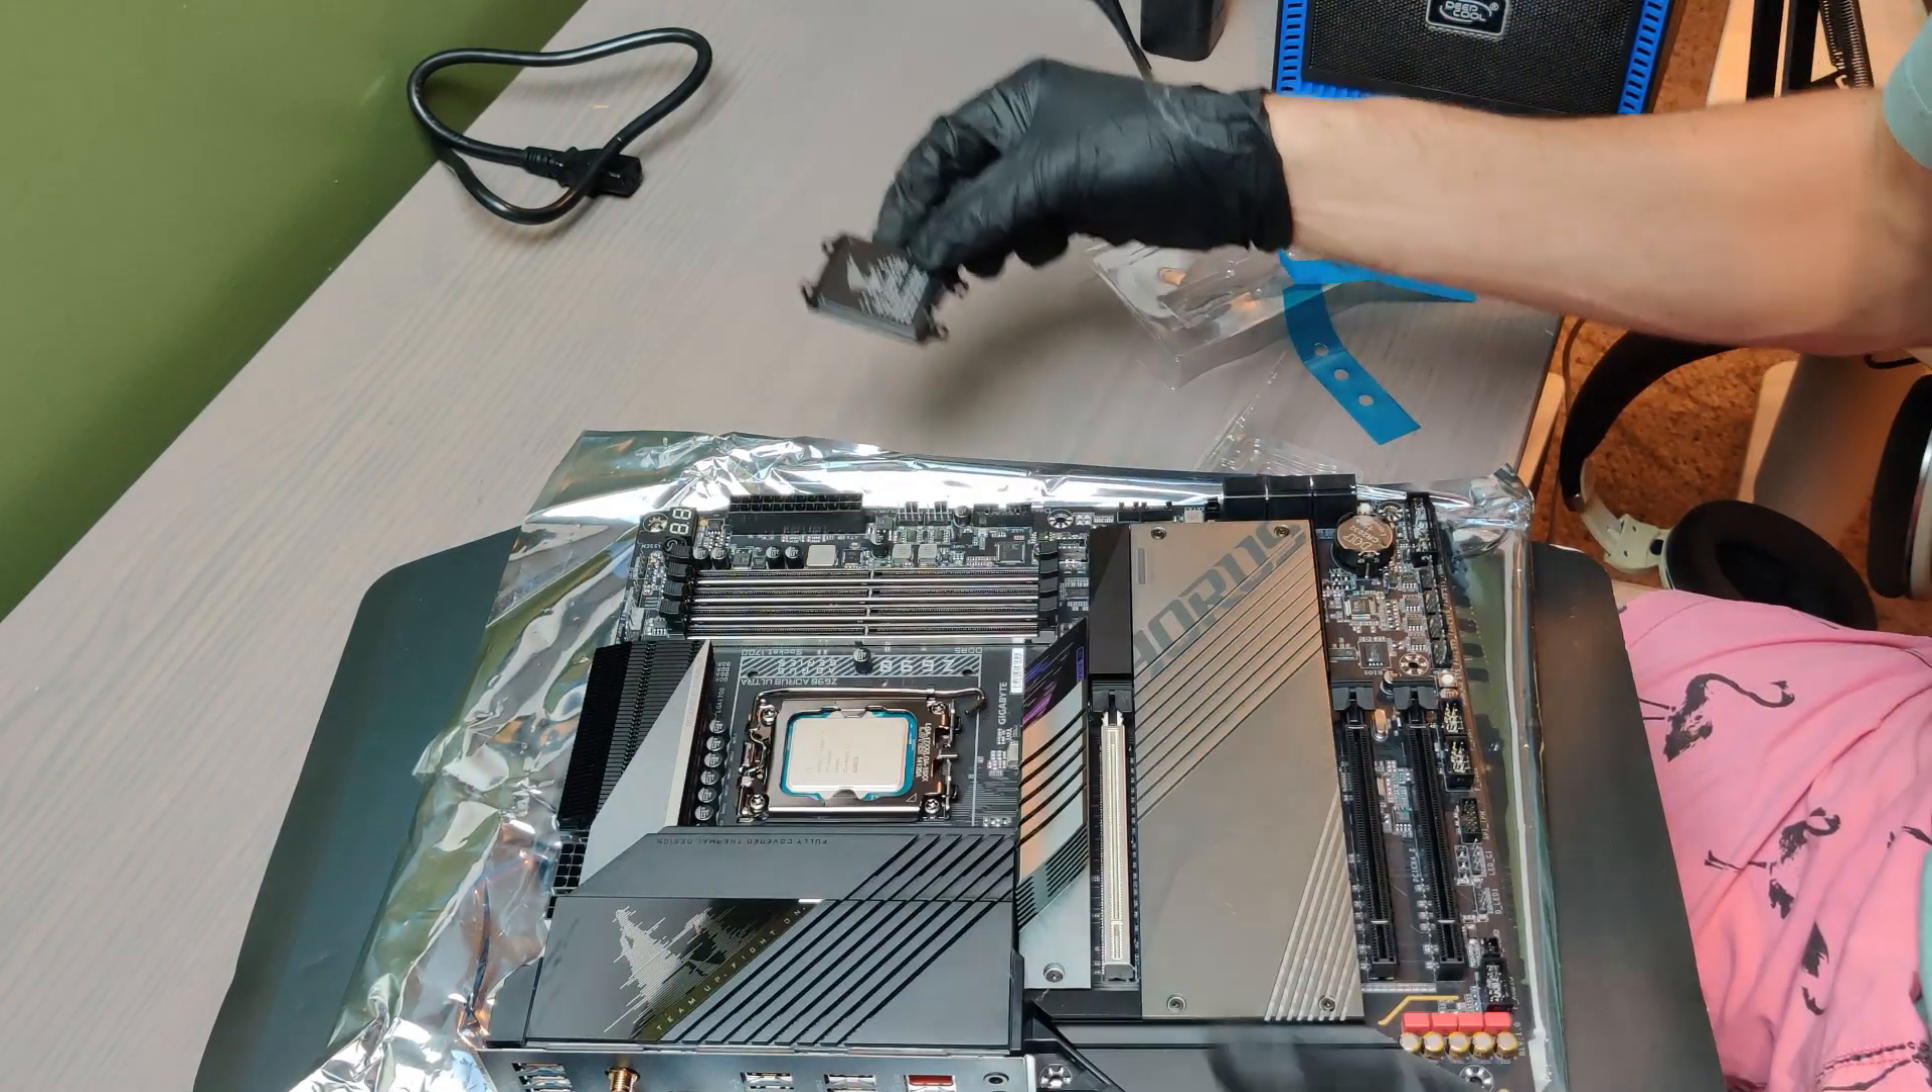And now your CPU is installed.